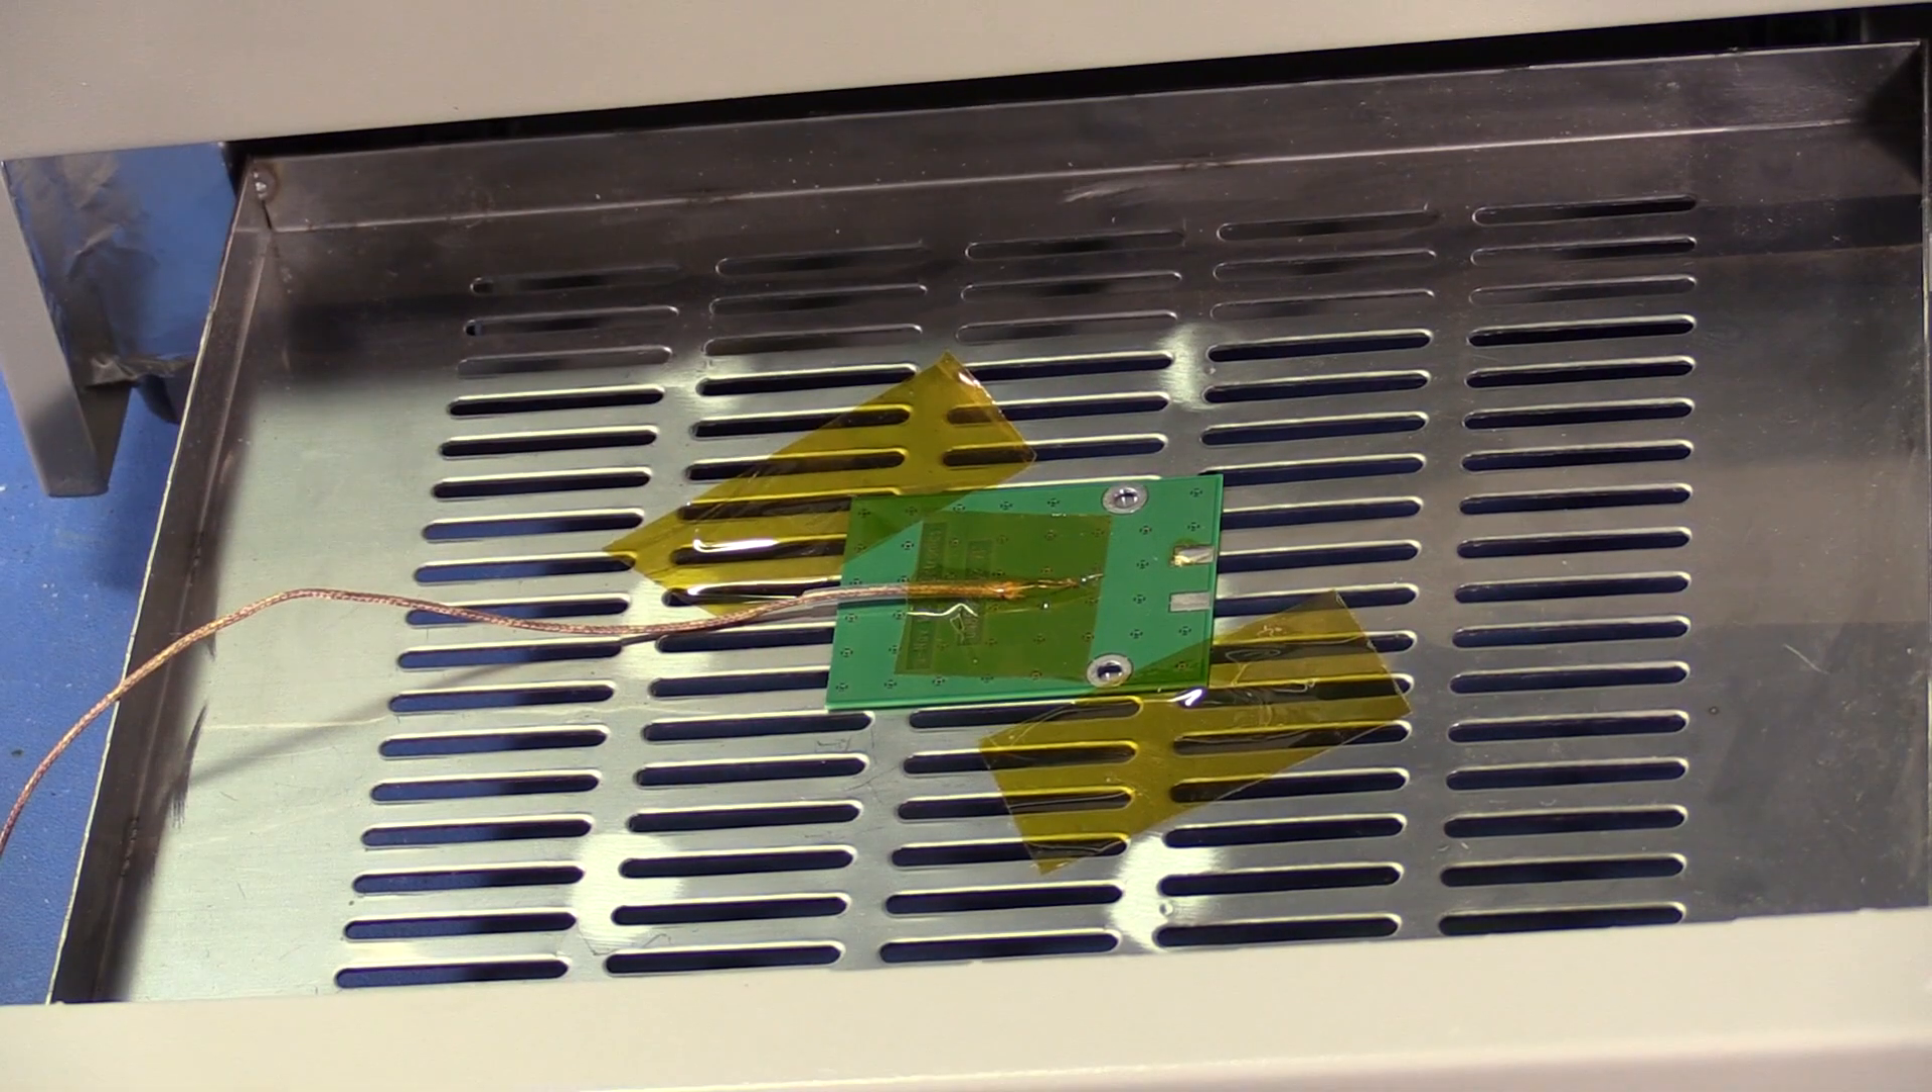I have a K-type thermocouple probe attached to a piece of scrap board with some Kapton tape.